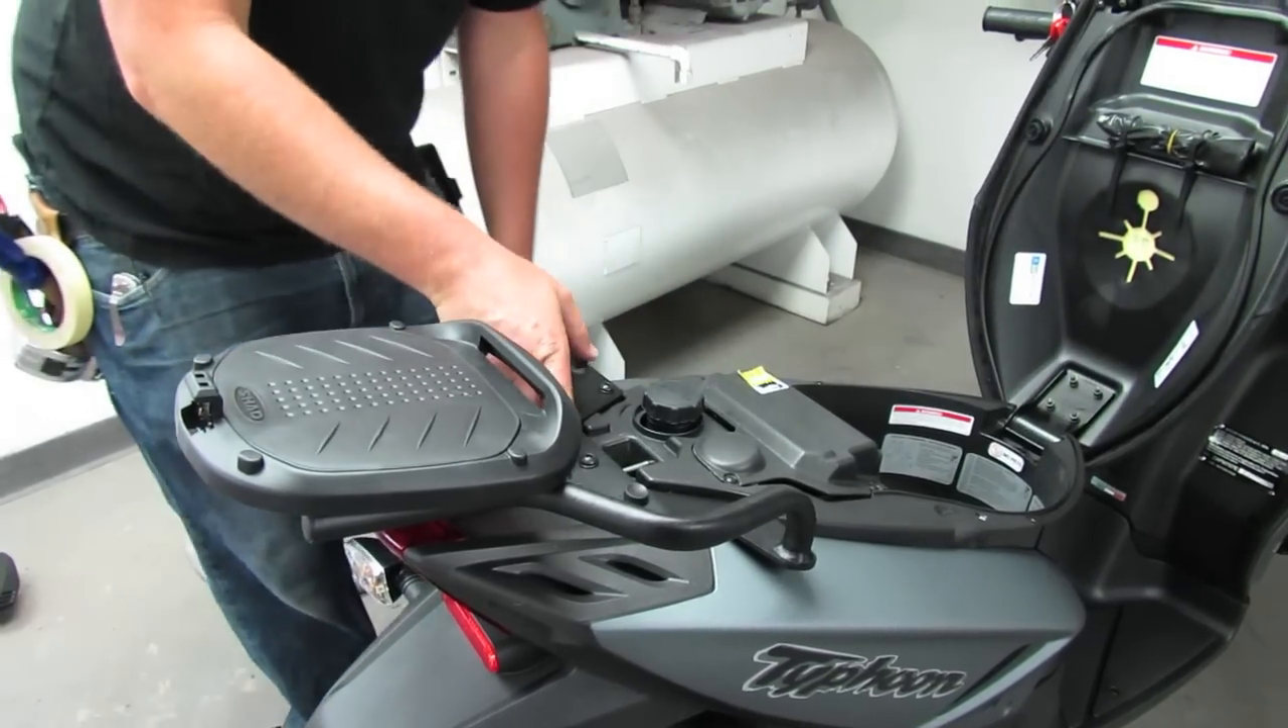All right, as you can kind of see here, the rack's installed.